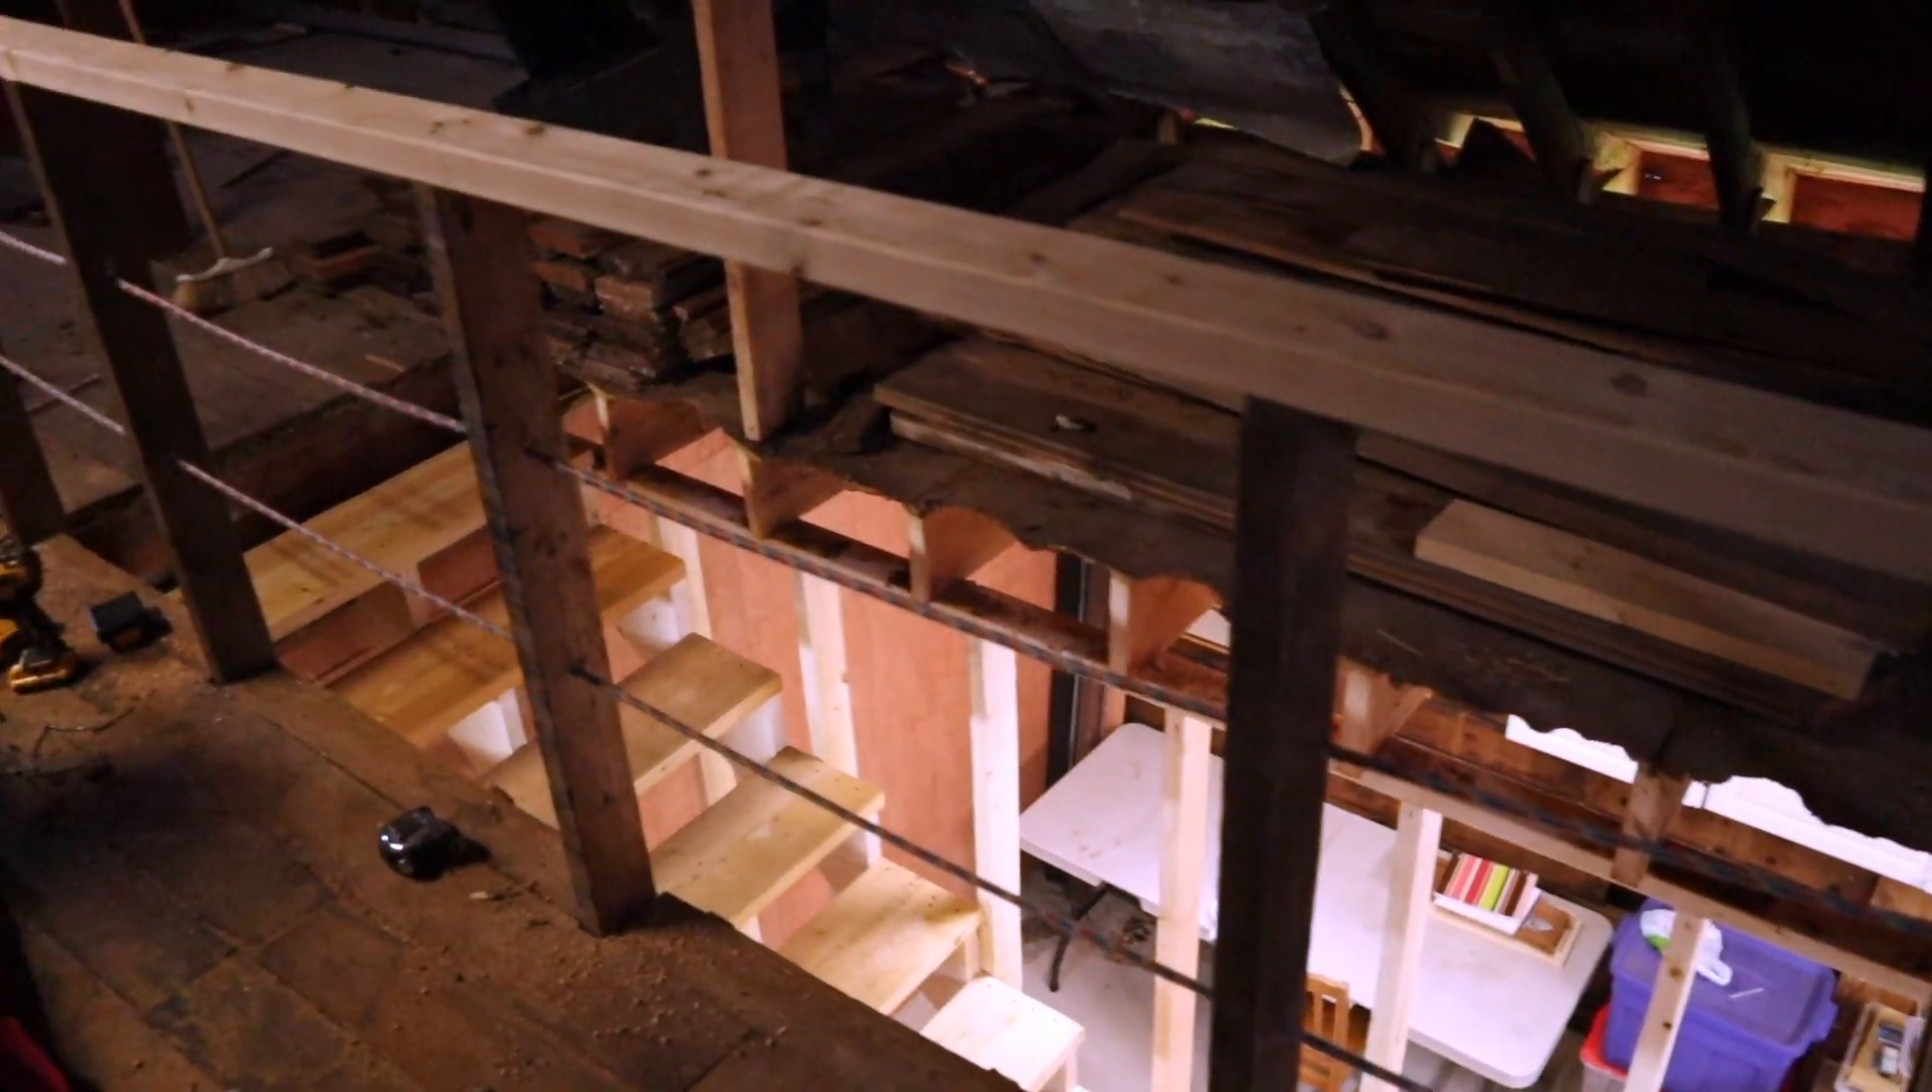I did have one 2x4 left over, so I used that for the top rail.